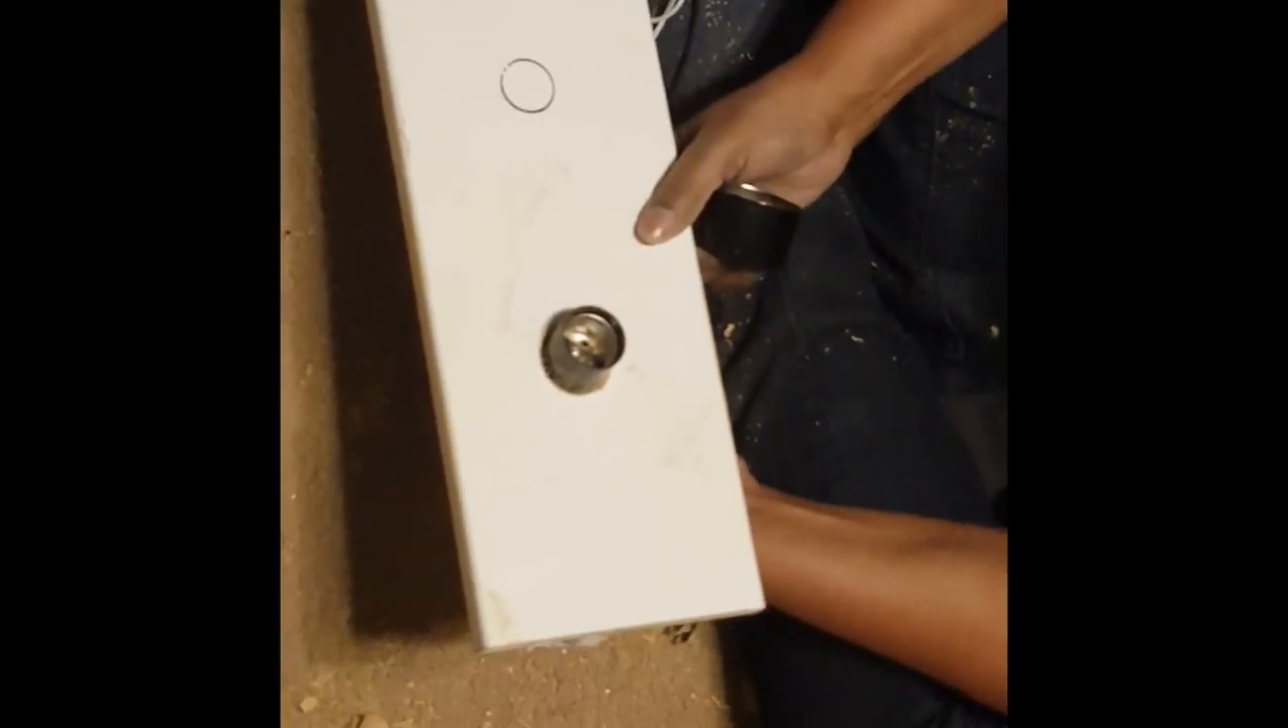So the socket did fit through the board correctly.